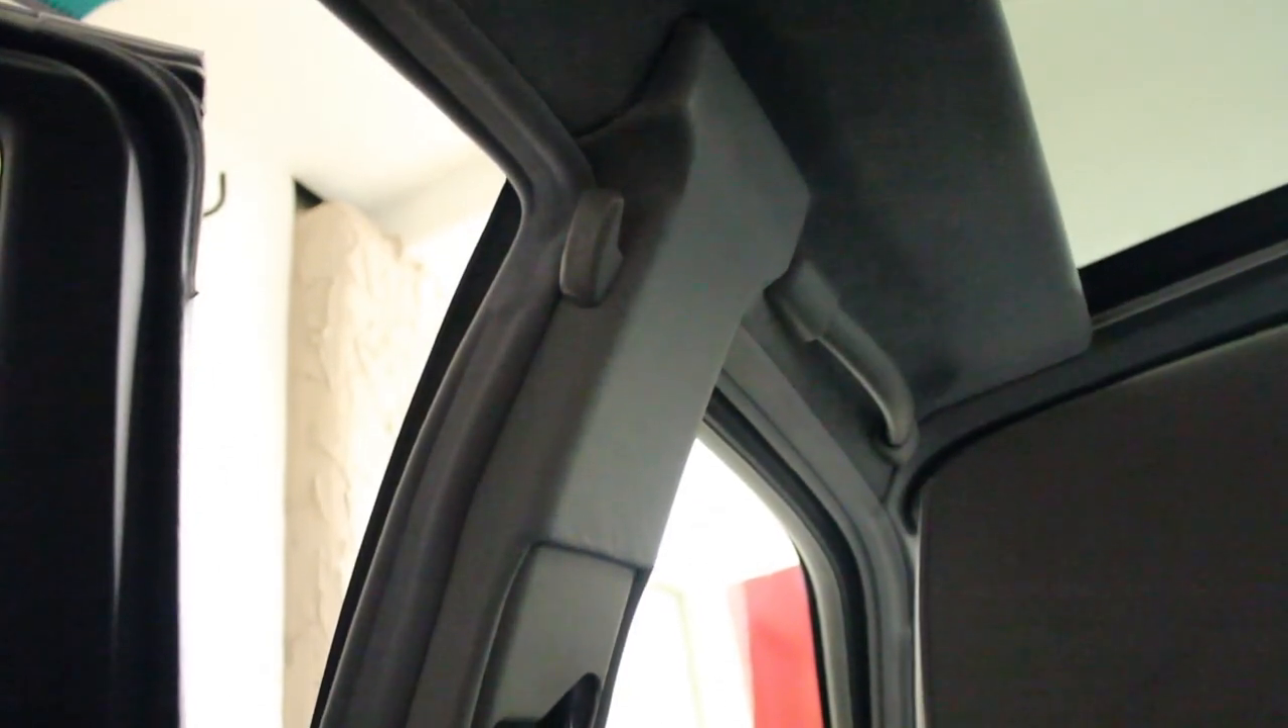All right so here's the B pillar on the driver's side after we finished installing it.